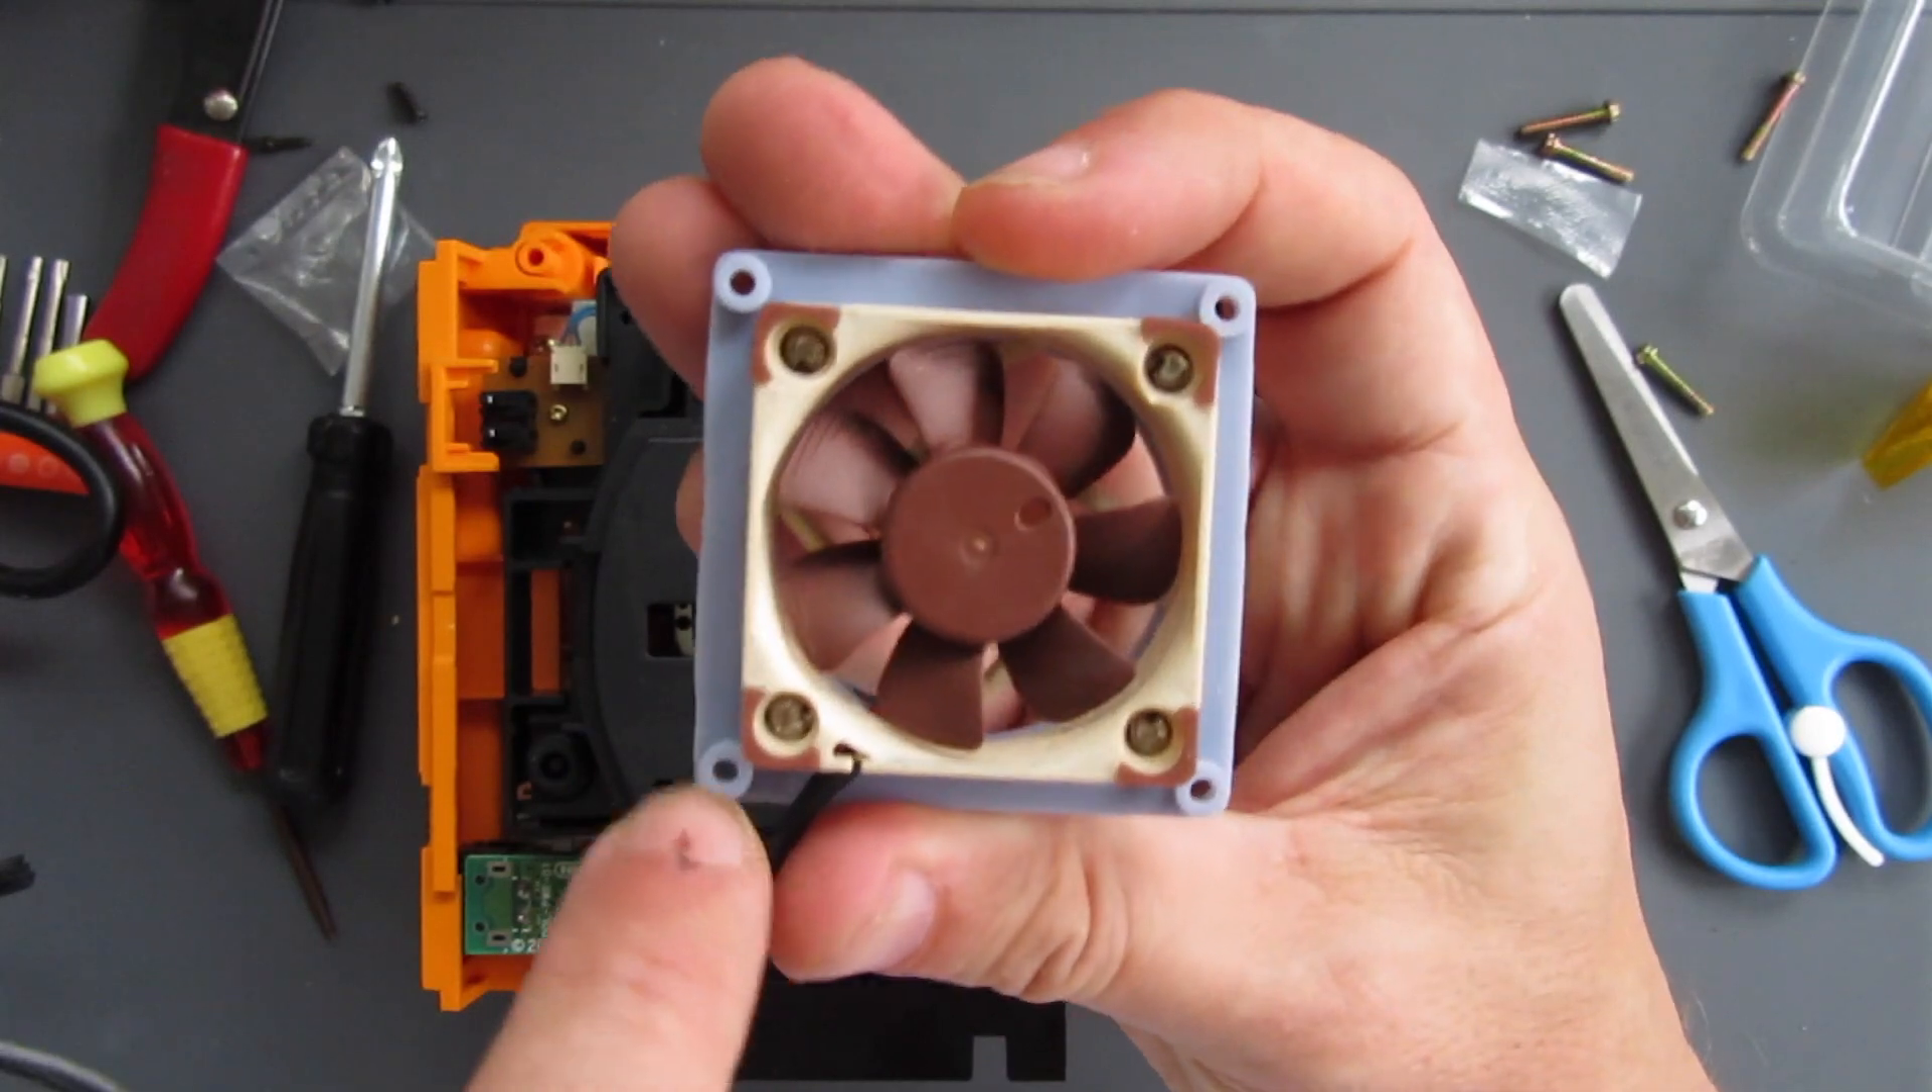Okay so the fan is now attached to the bracket nice and neatly.